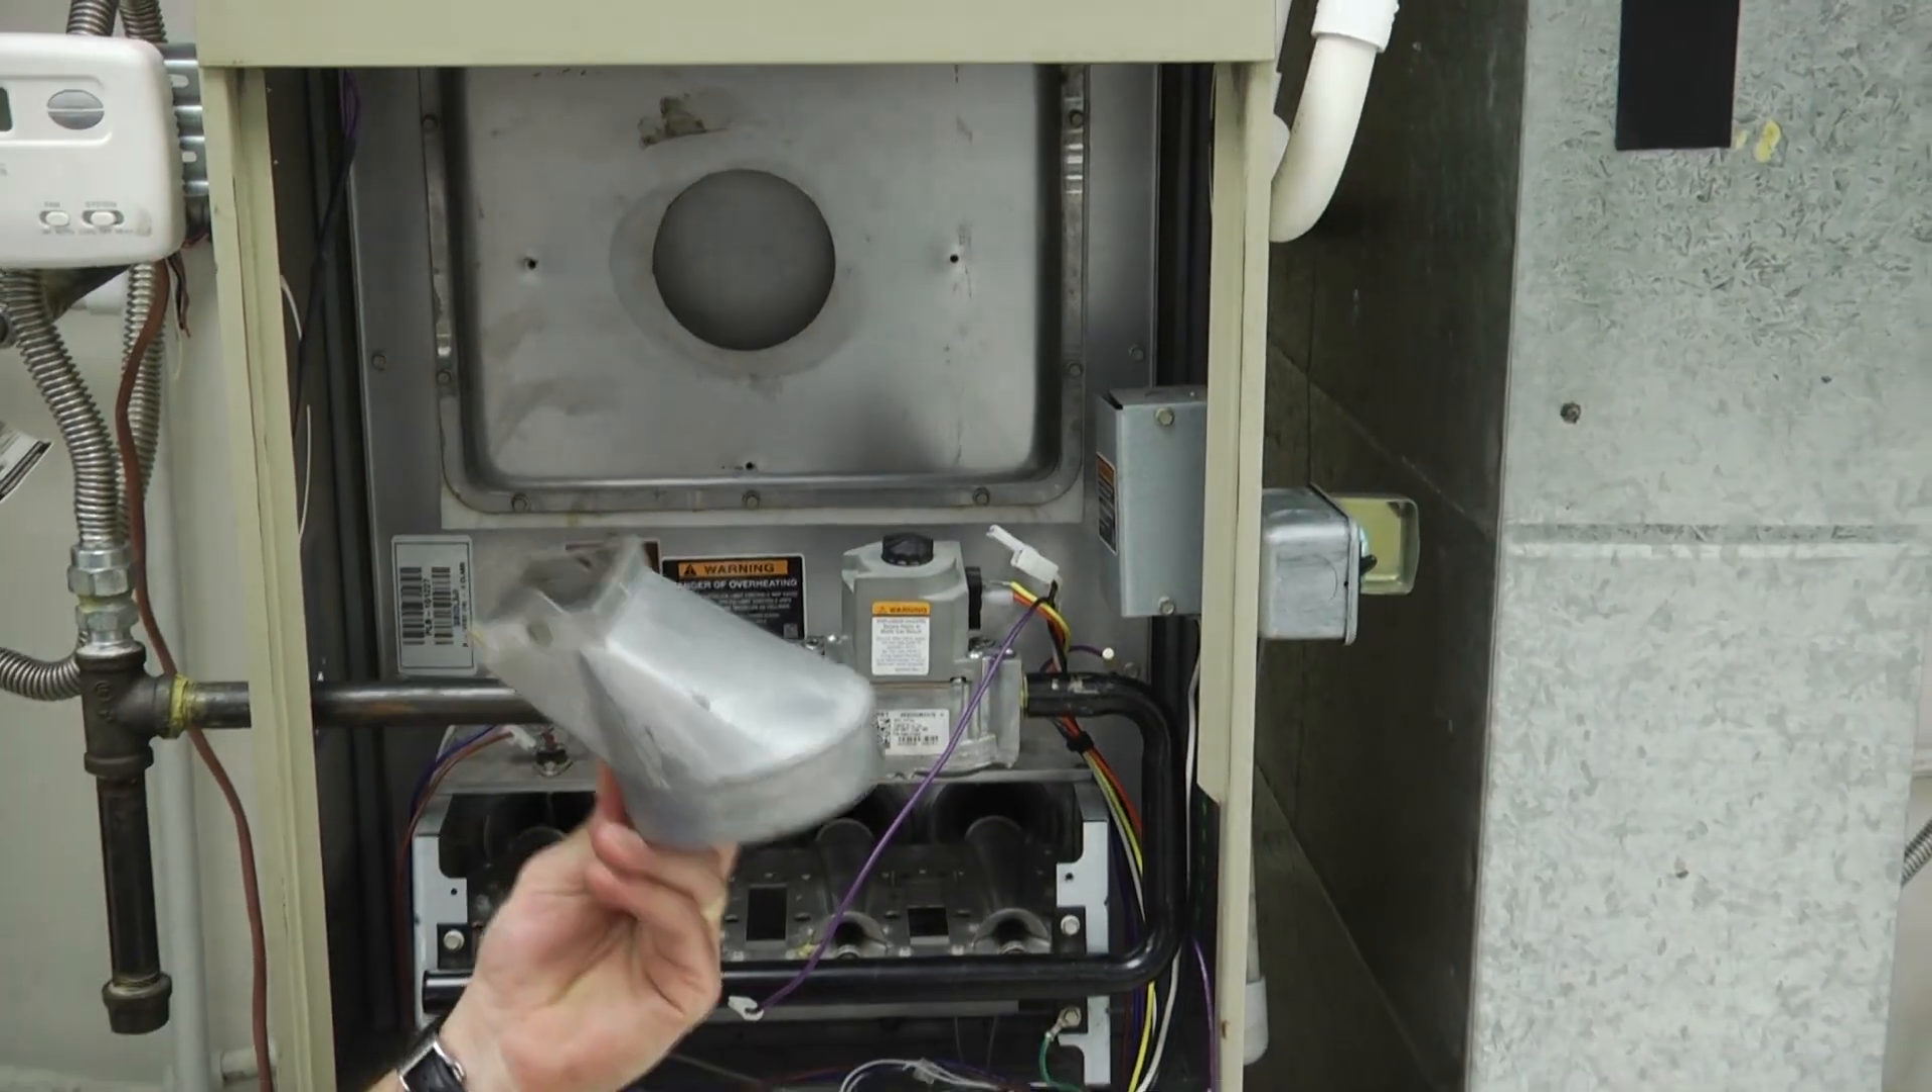Again, notice I took the vent adapter off as well.